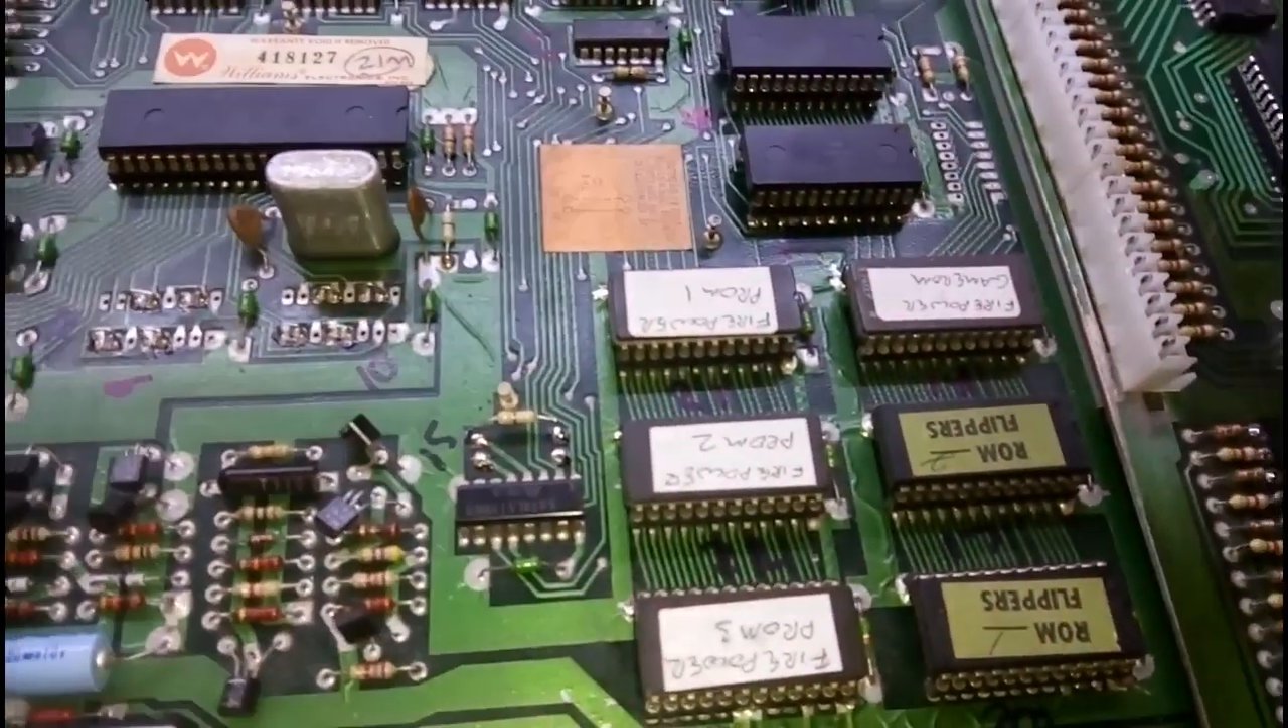Right, so, we've got the firepower ROMs in.